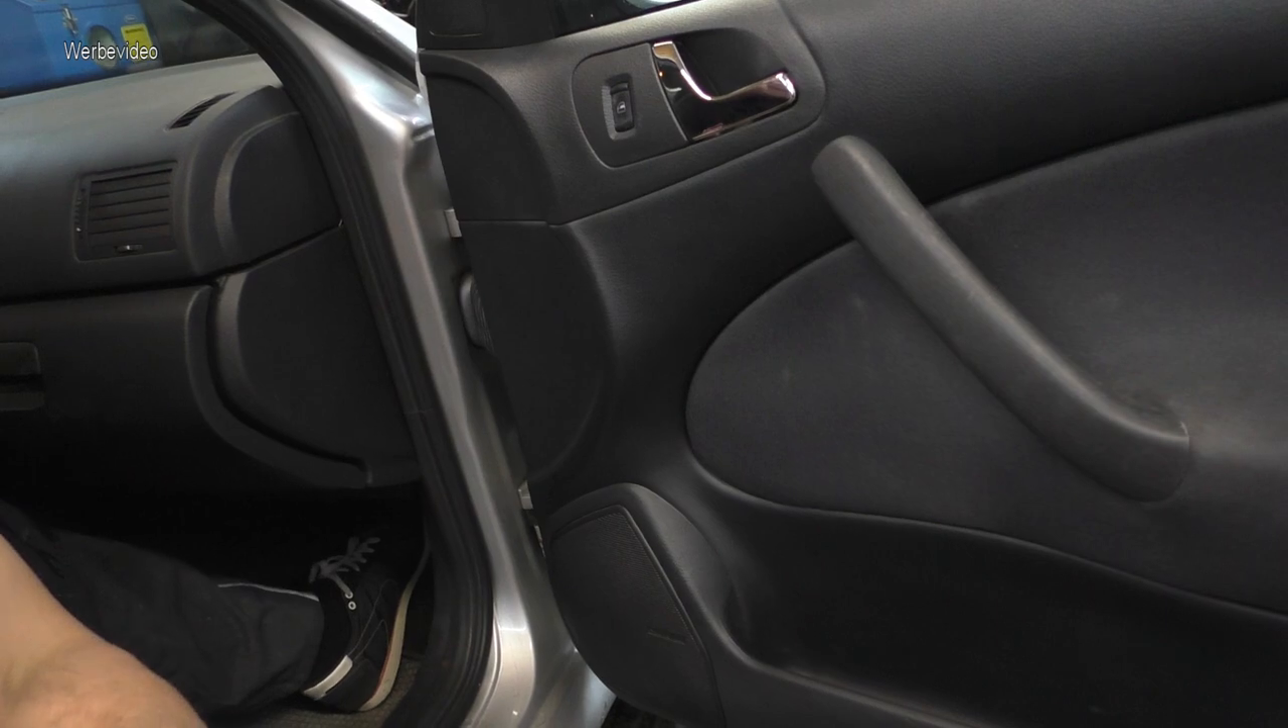Also heute die tür ist wieder zusammengebaut.